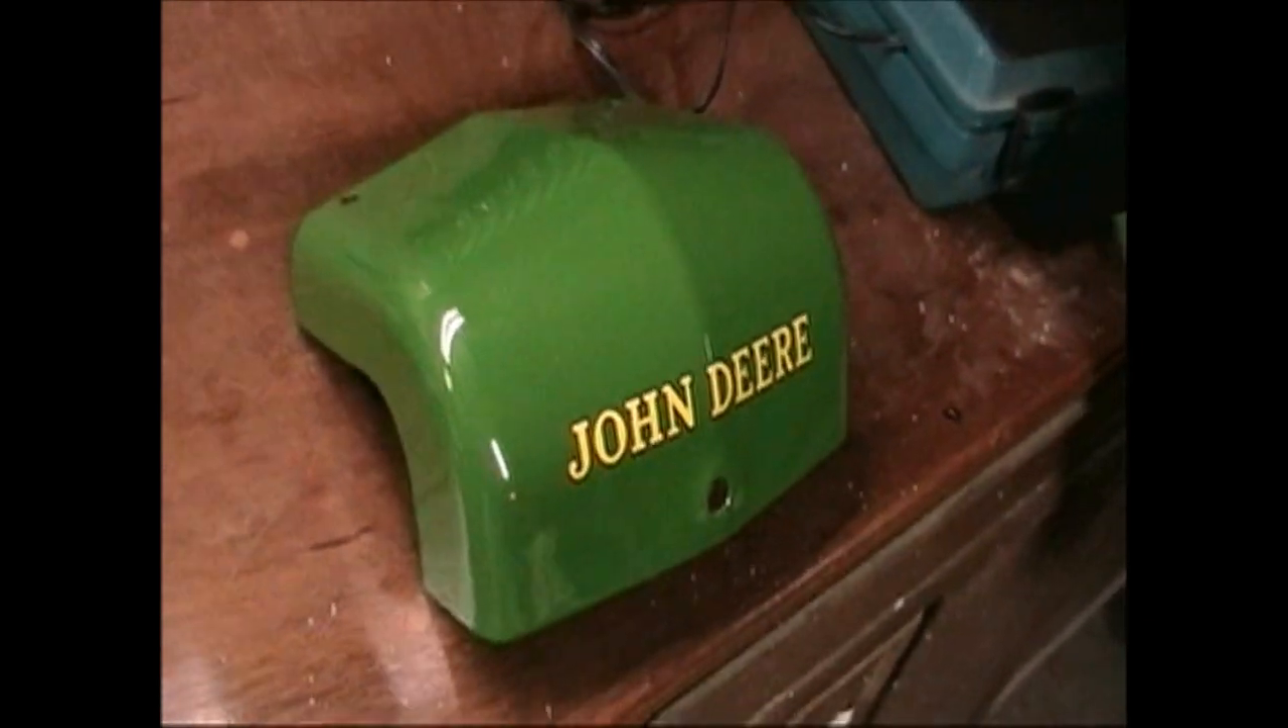We've got our decals in place. The first application of decals. It's starting to look like a John Deere tractor part.